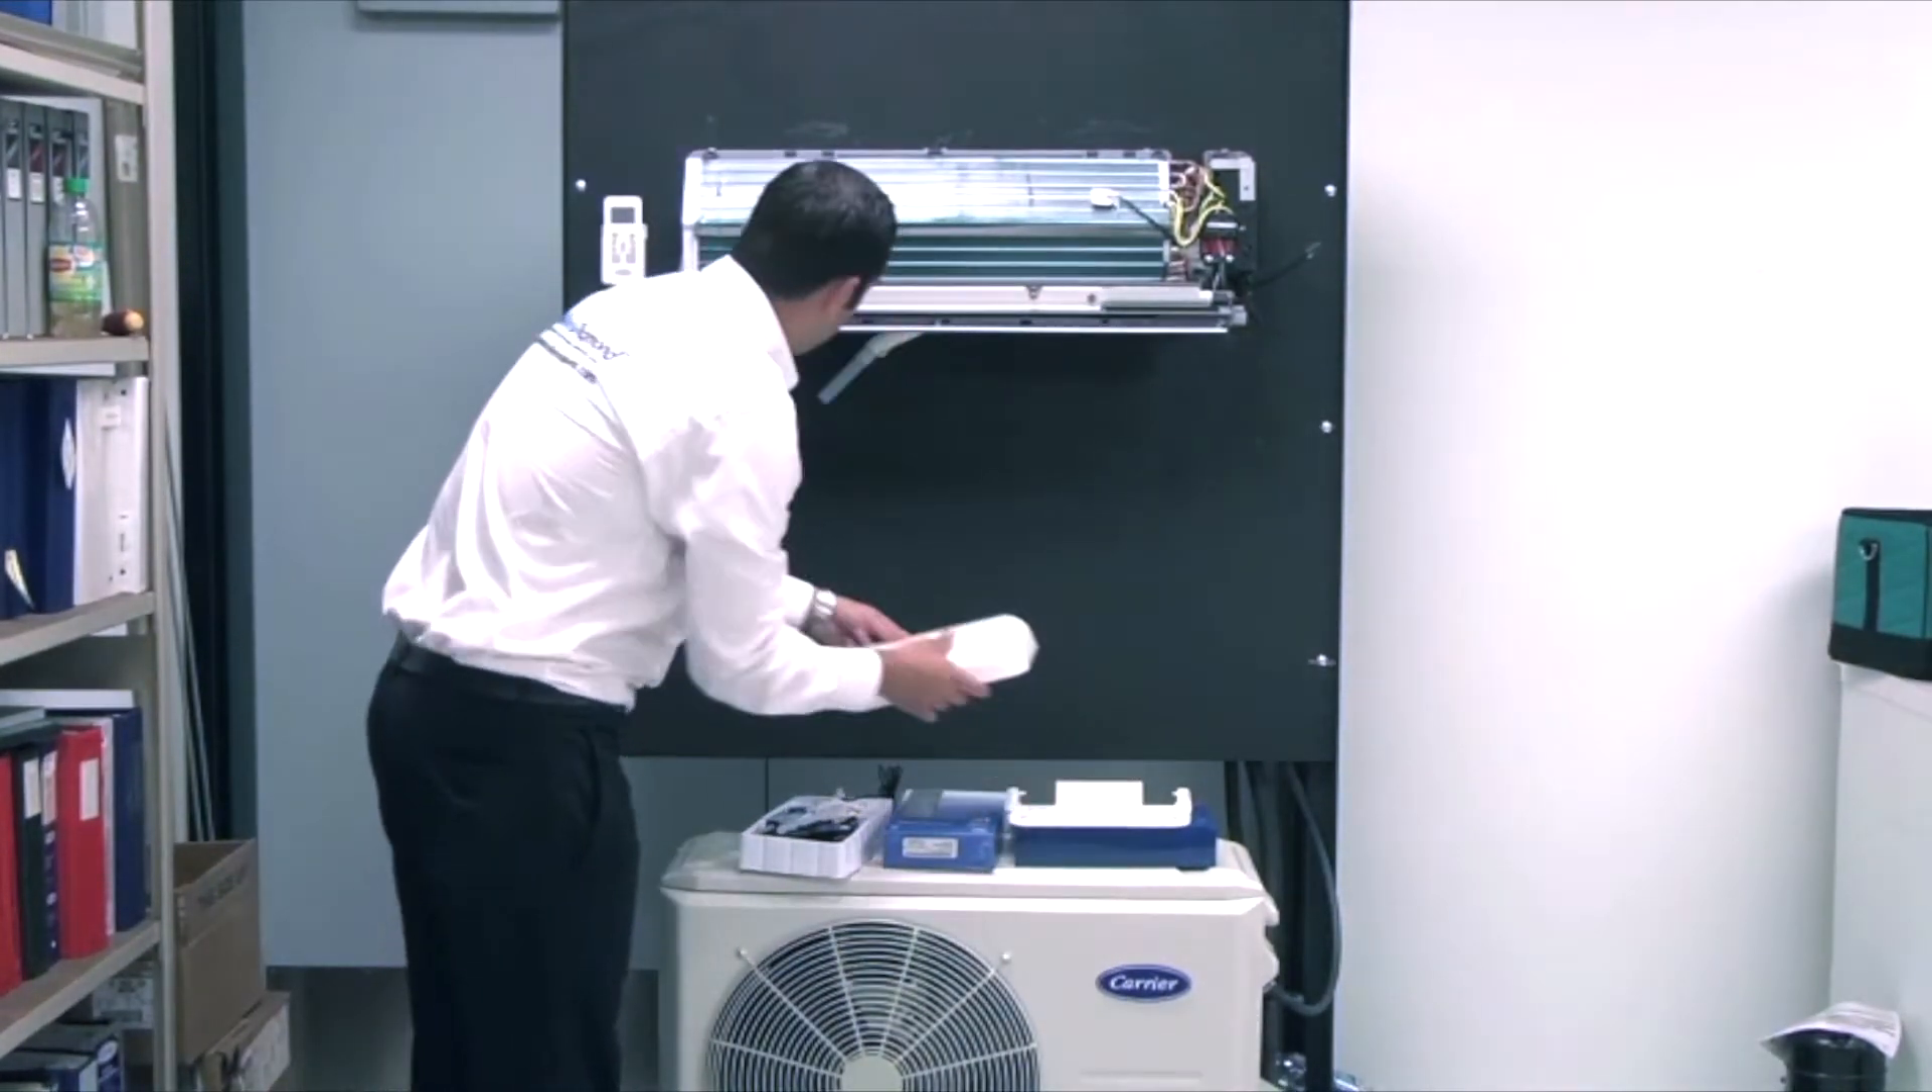All right so we've got the cover off the unit.